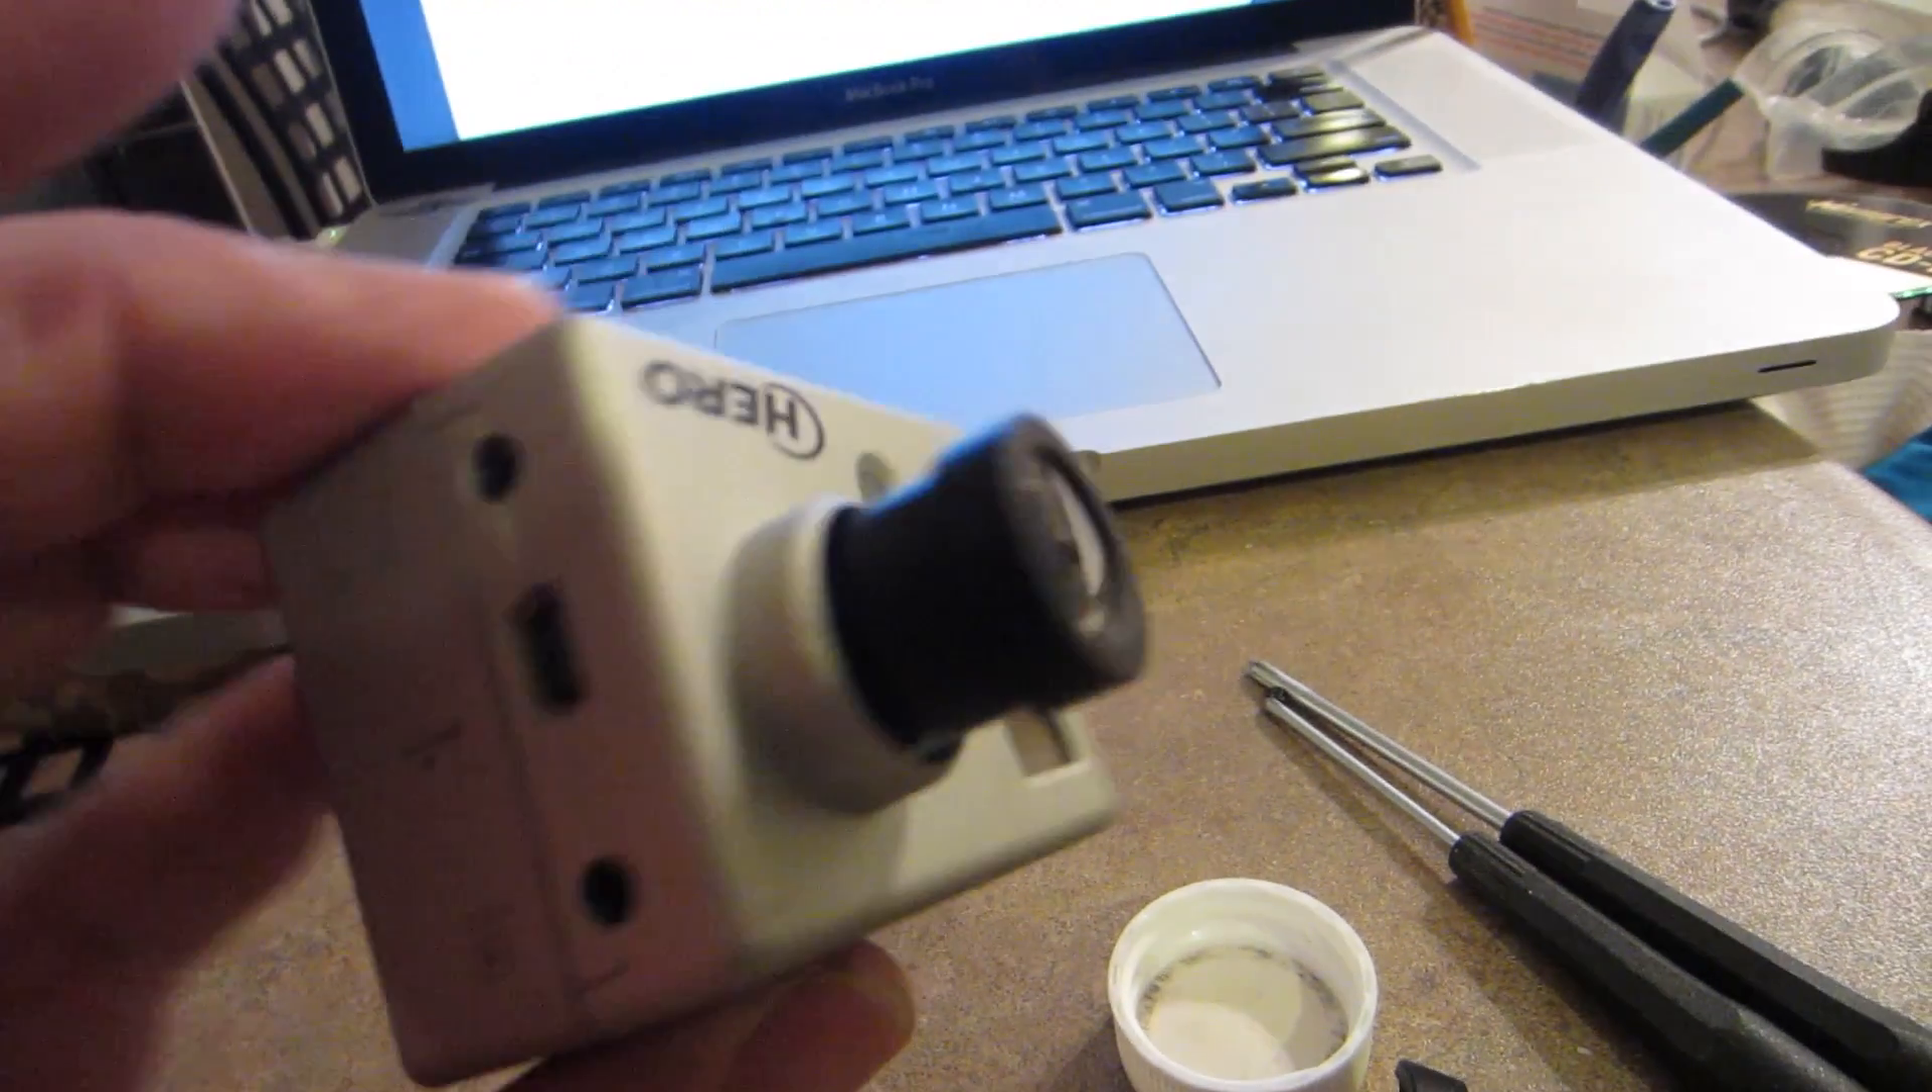And here's the camera. Back together again, with the new lens in place.